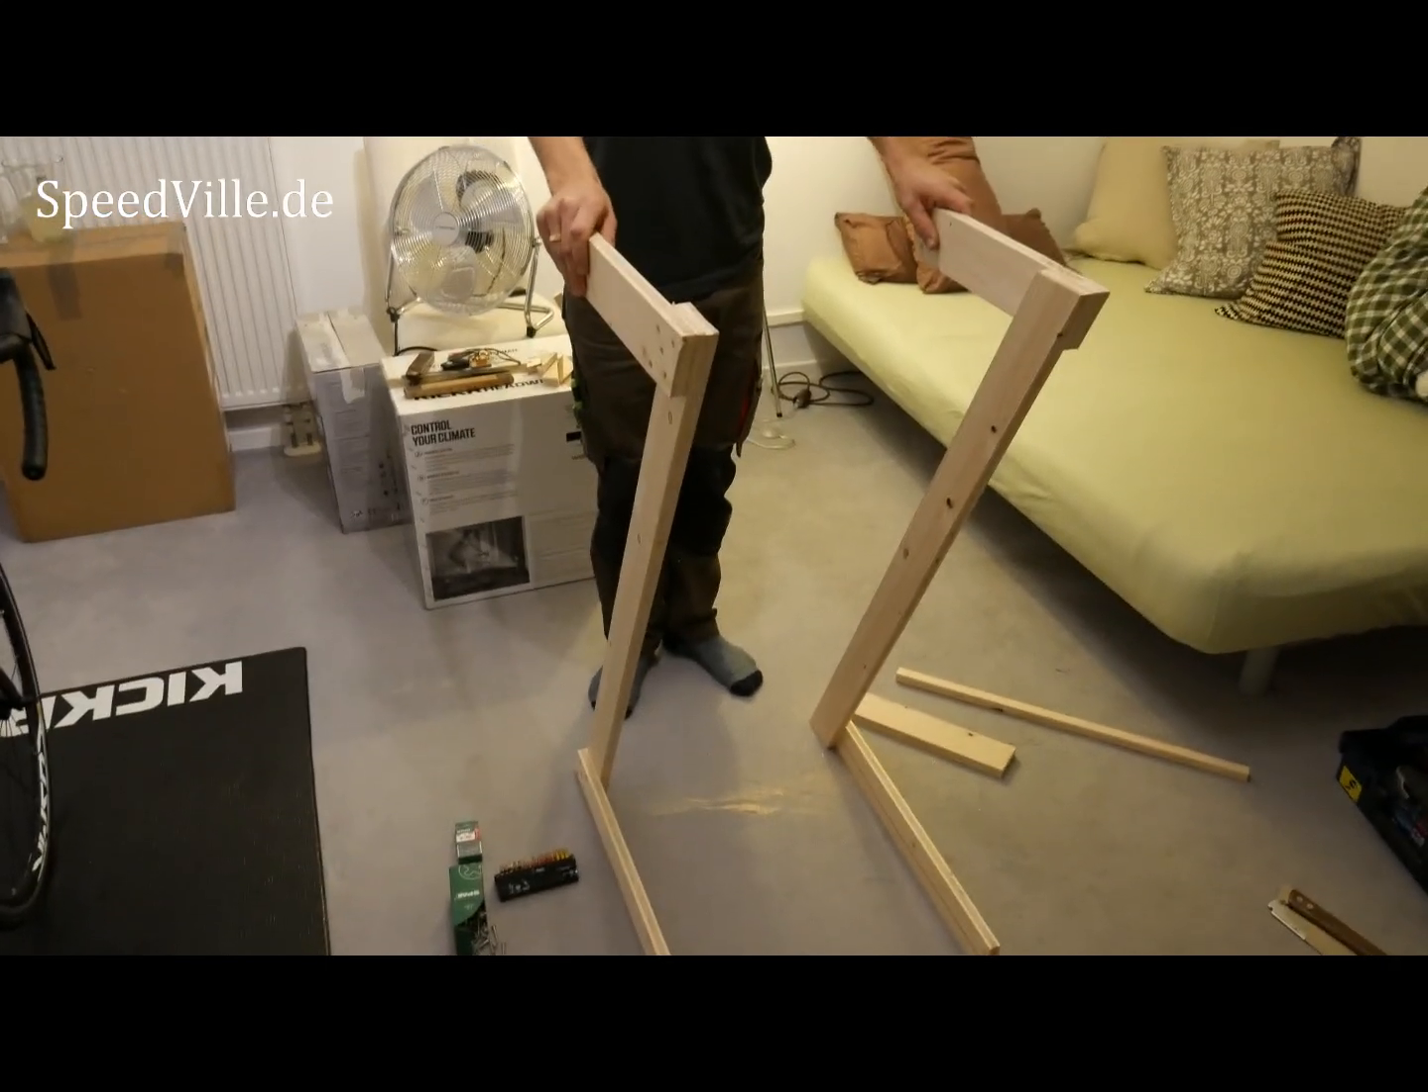Das sind einmal die beiden füße wo jetzt gleich hier oben drauf die platte drauf kommt.